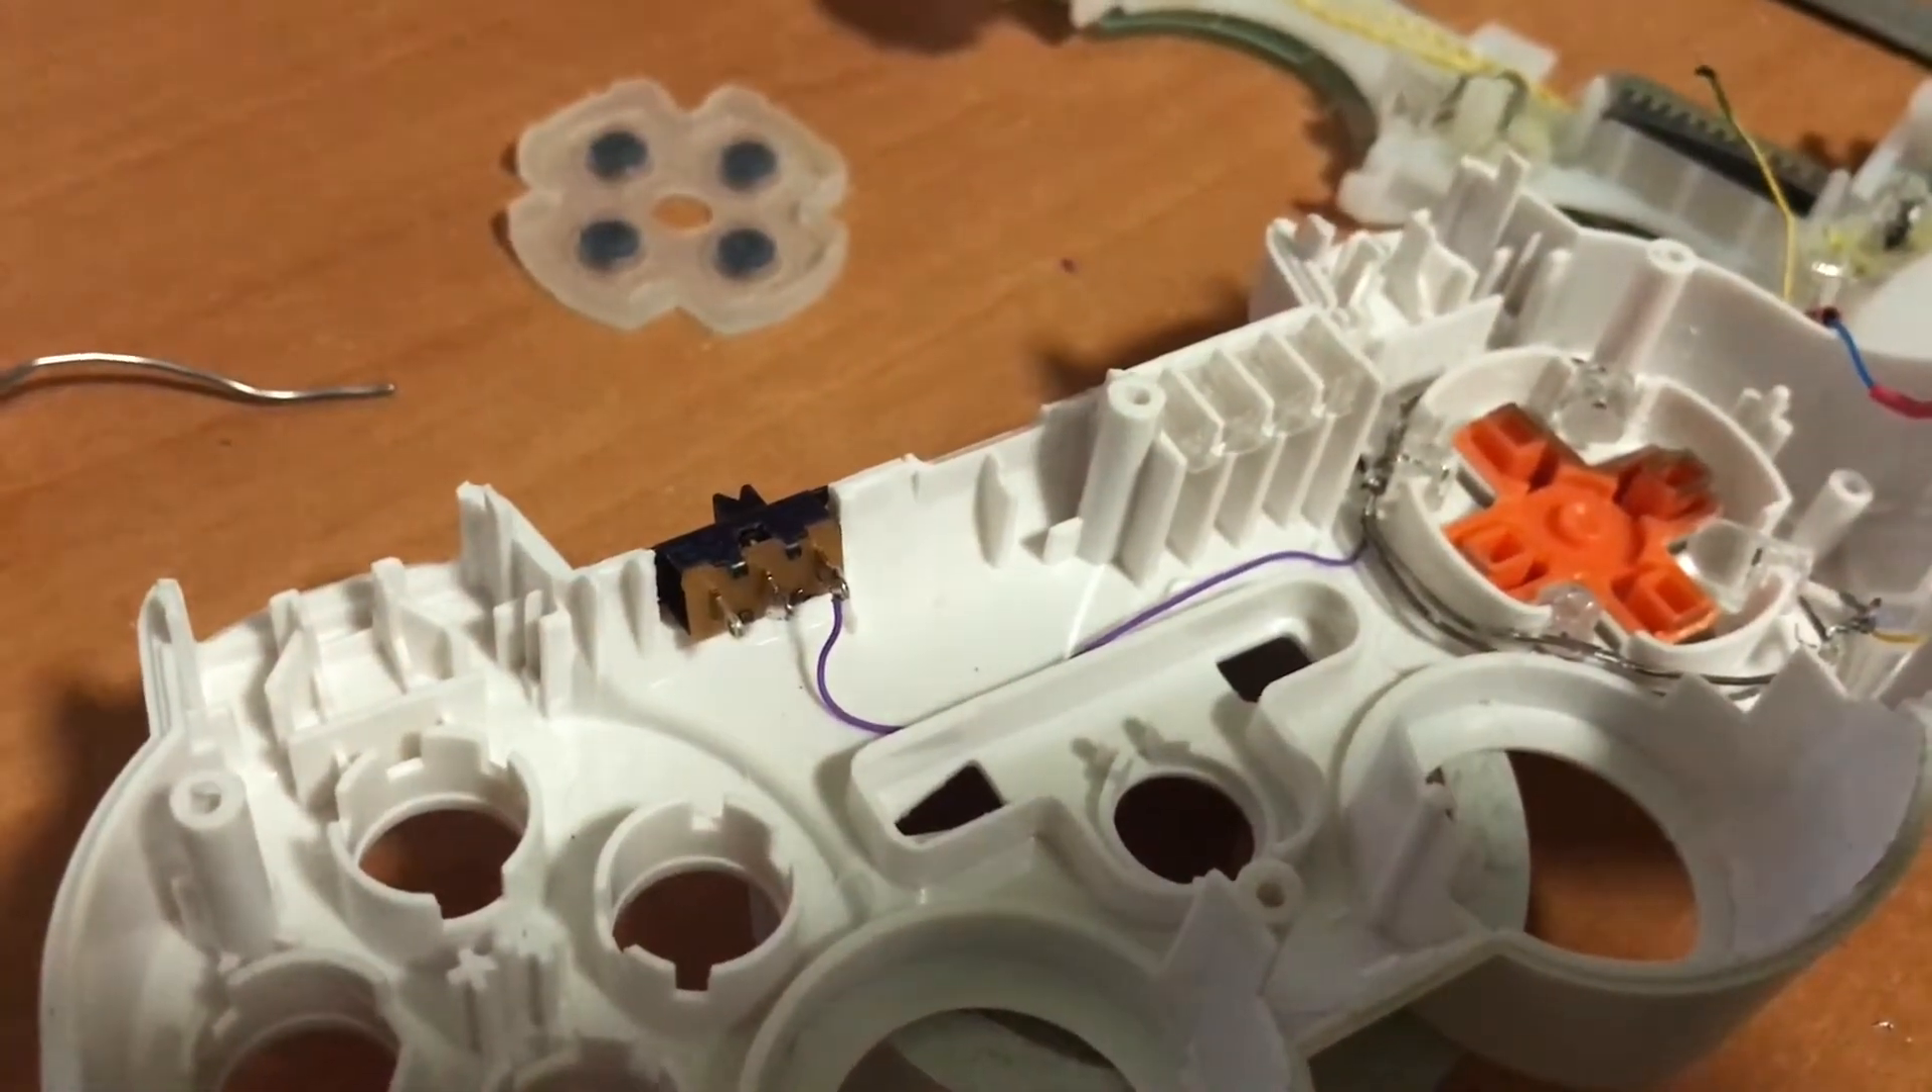And I have my switch on there now.